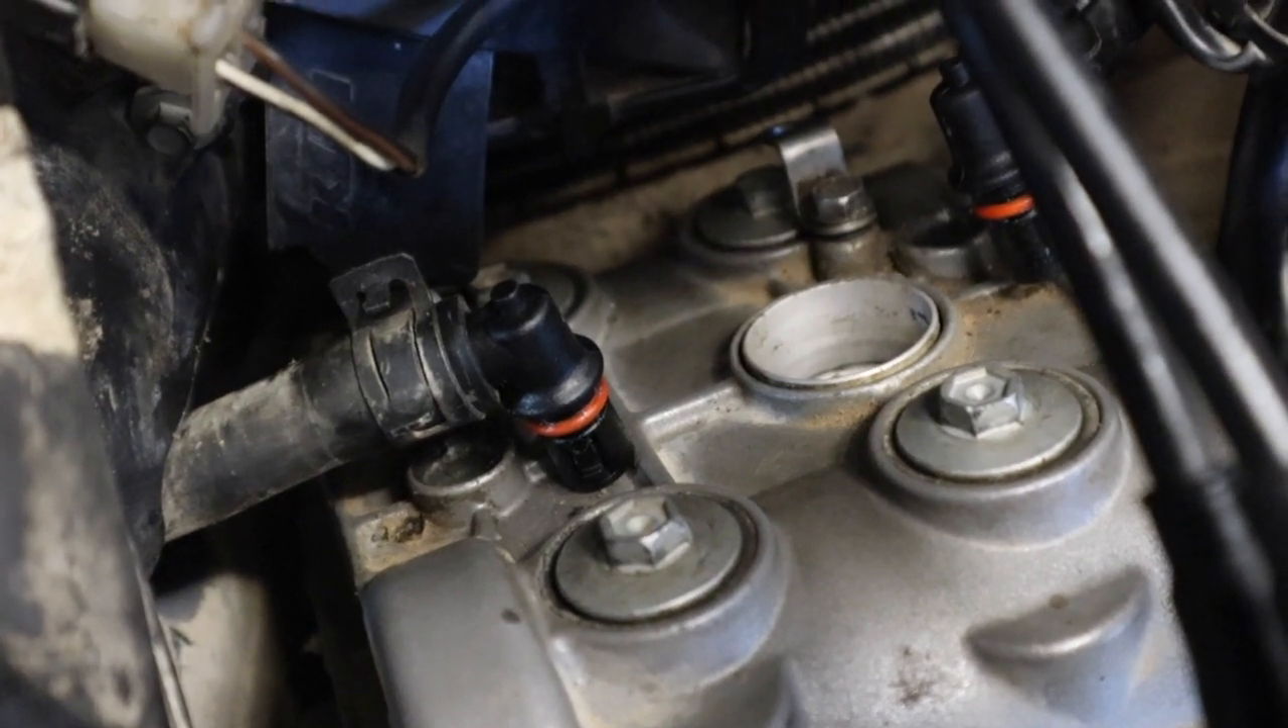Okay so if we look down there we can see we got the hose clamp on.